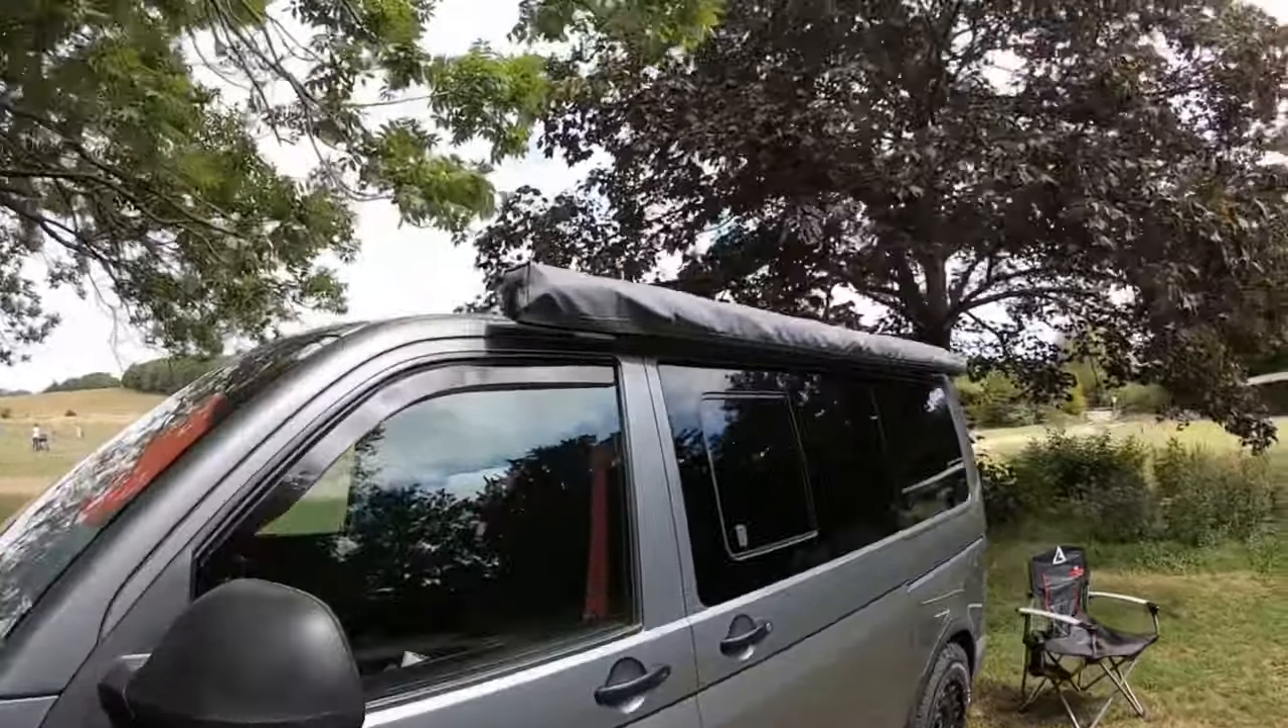No problems though it's all gone on fine so this is the awning it's now all on the side of the van as you can see.